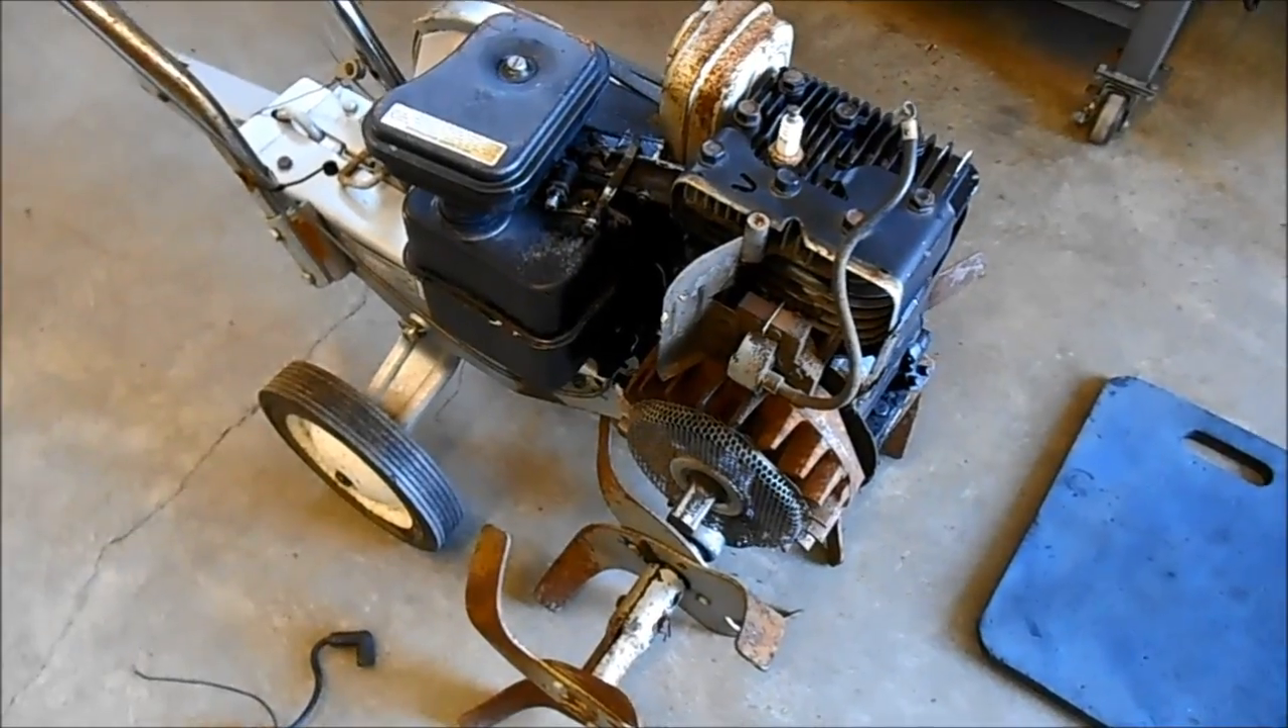Okay guys, we have the cover off the motor.